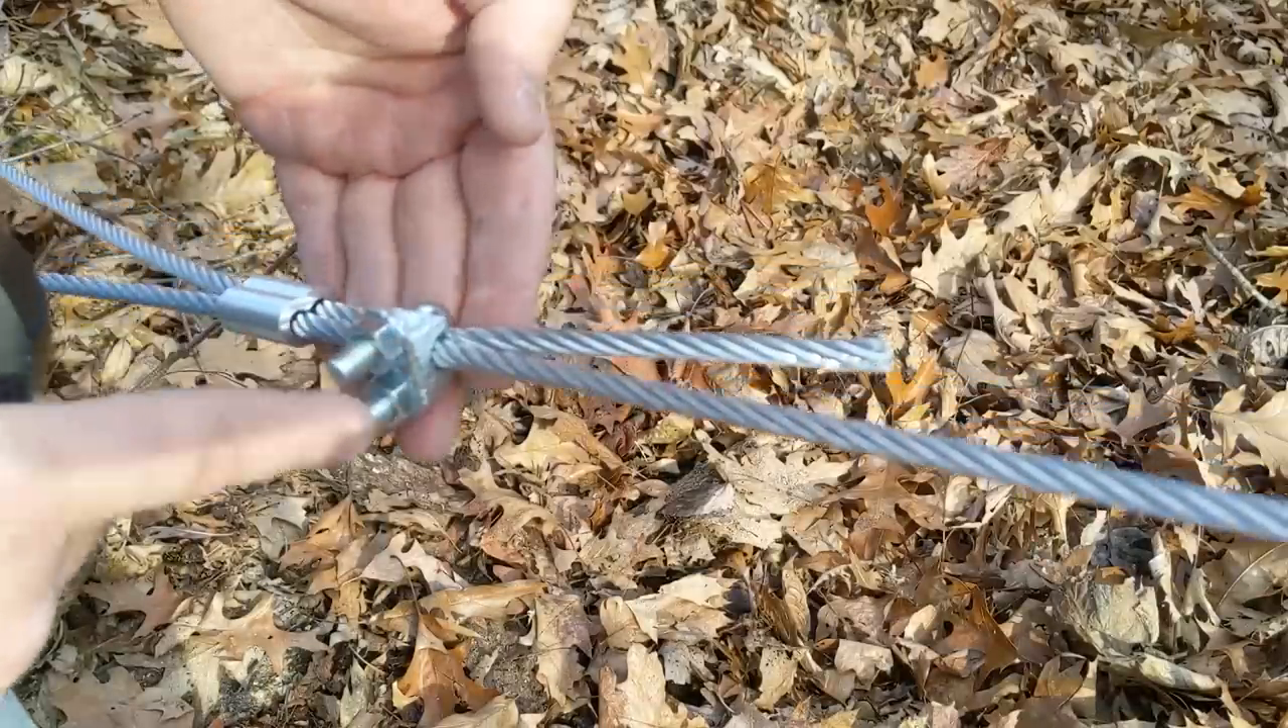So now with the clamp on, things aren't going to shift around.